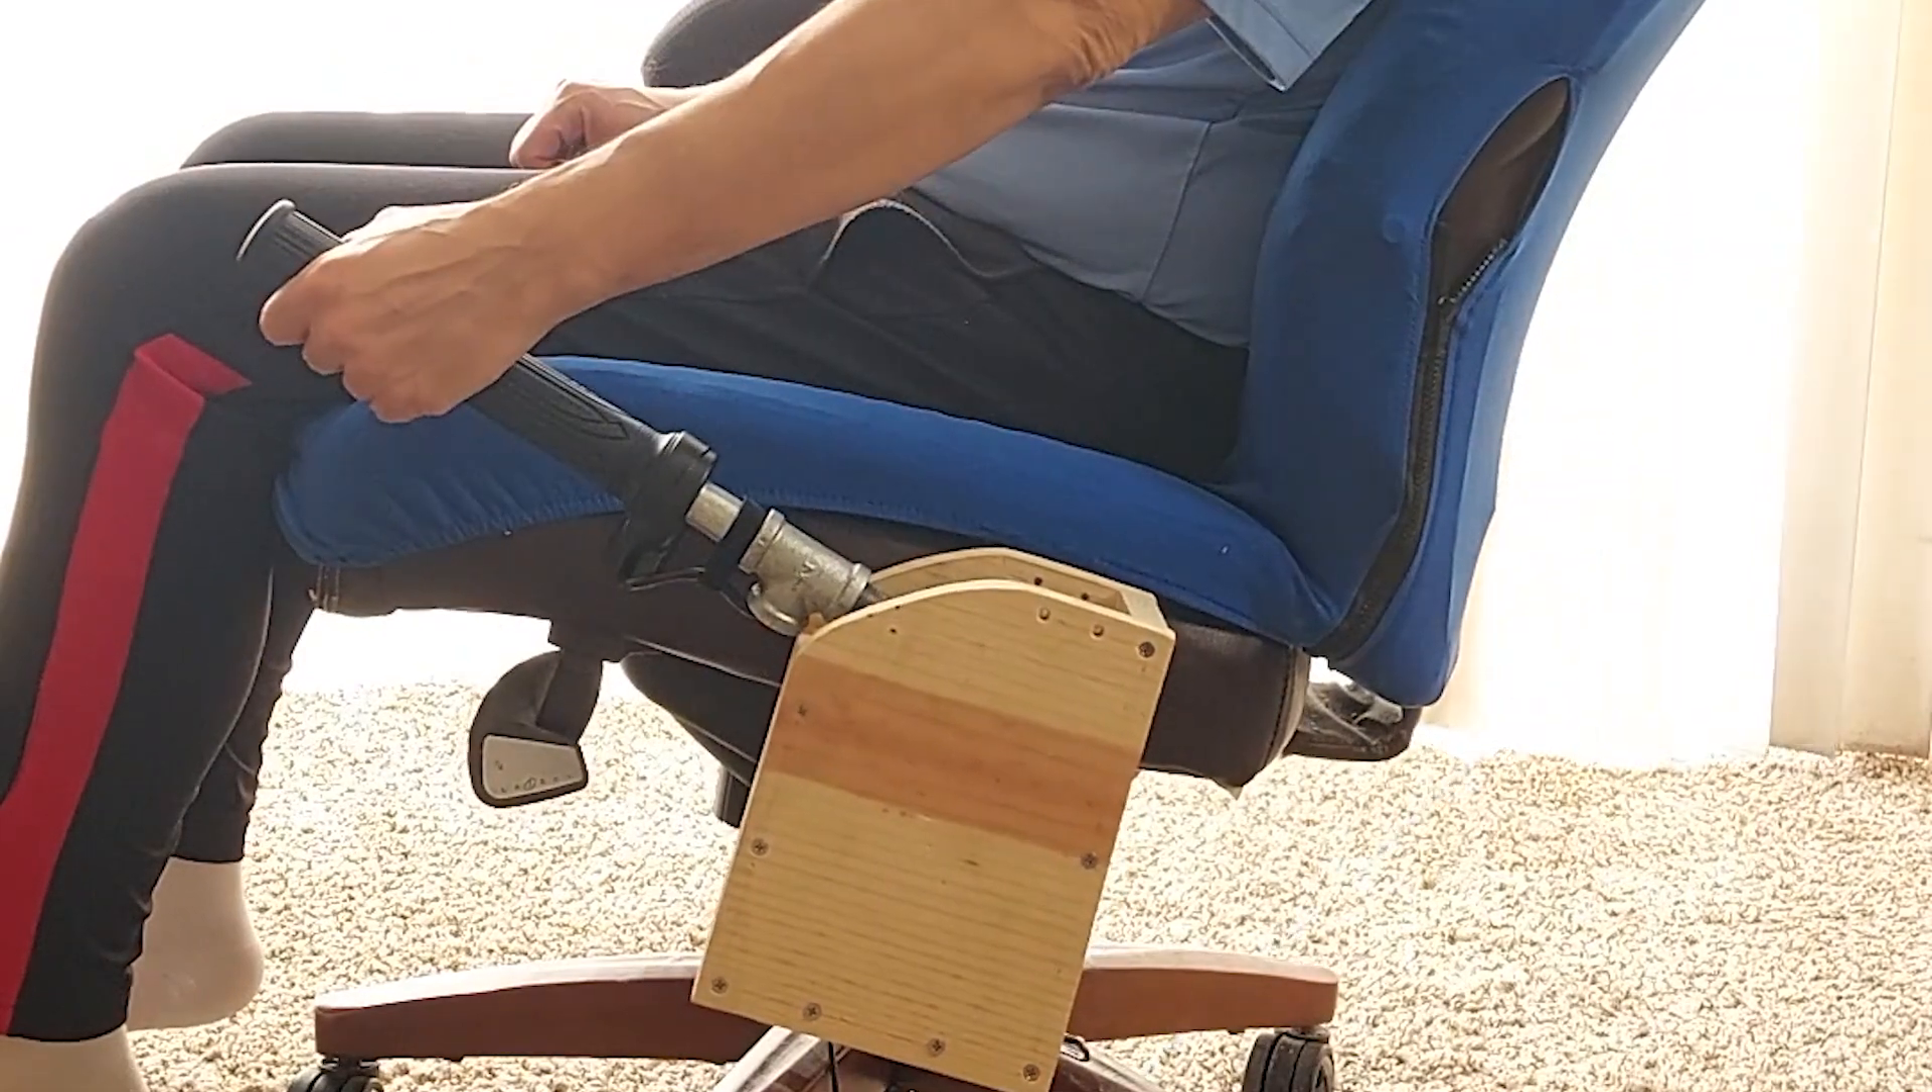Flip the chair over and now your fully functional collective is attached to your chair and ready to go.